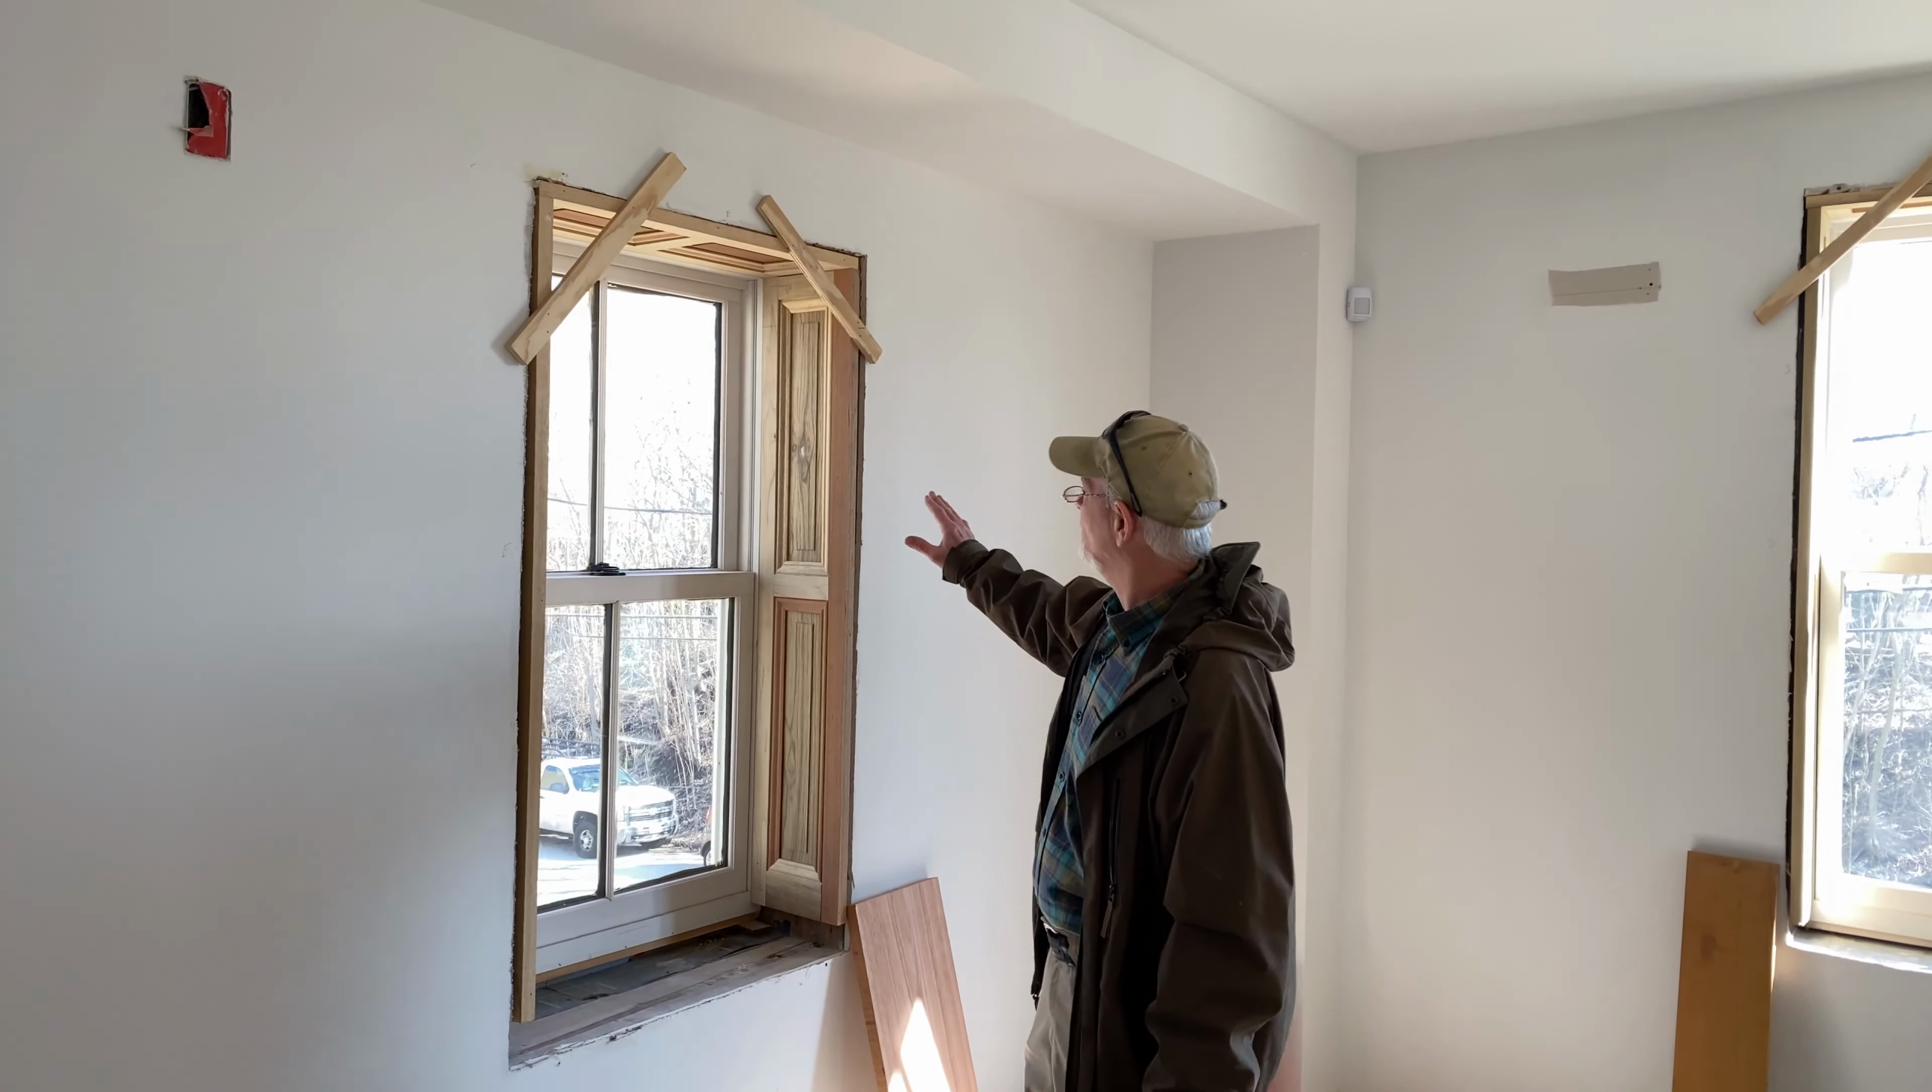Over here you can see one of the pieces of trim that has been cleaned up, inserted into this window opening right here.